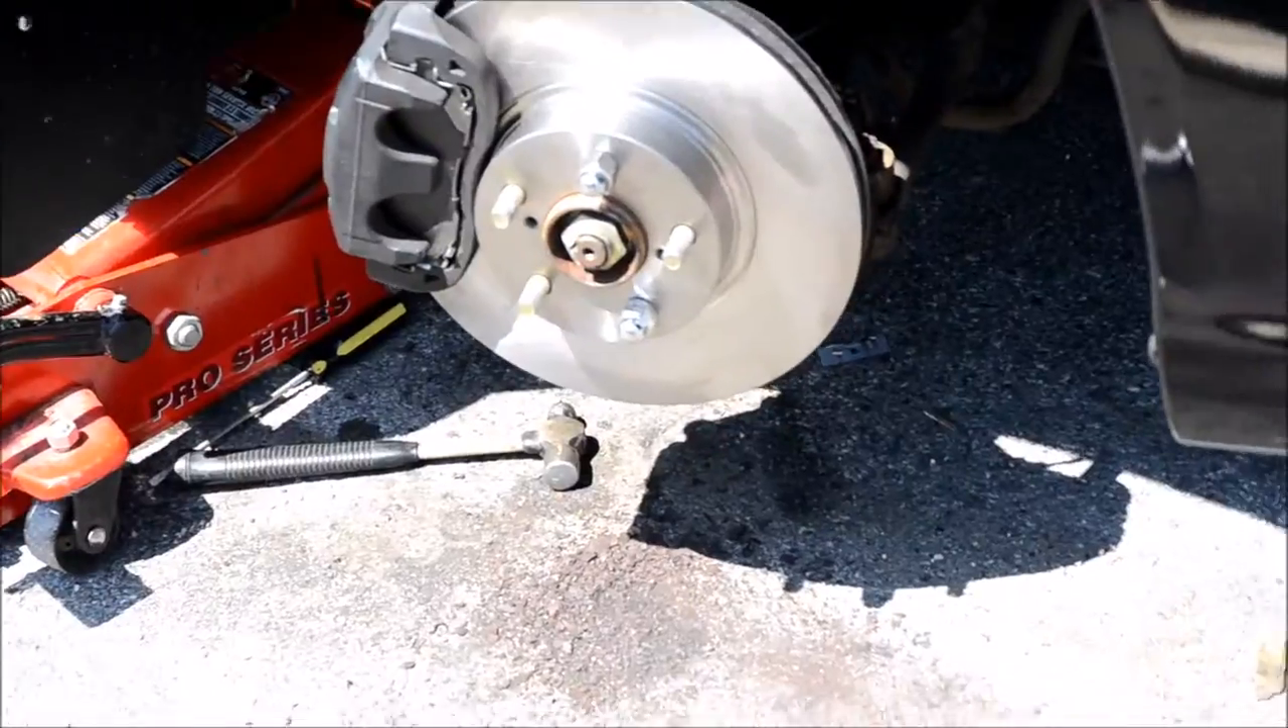Alright, we just got the front rotor on.